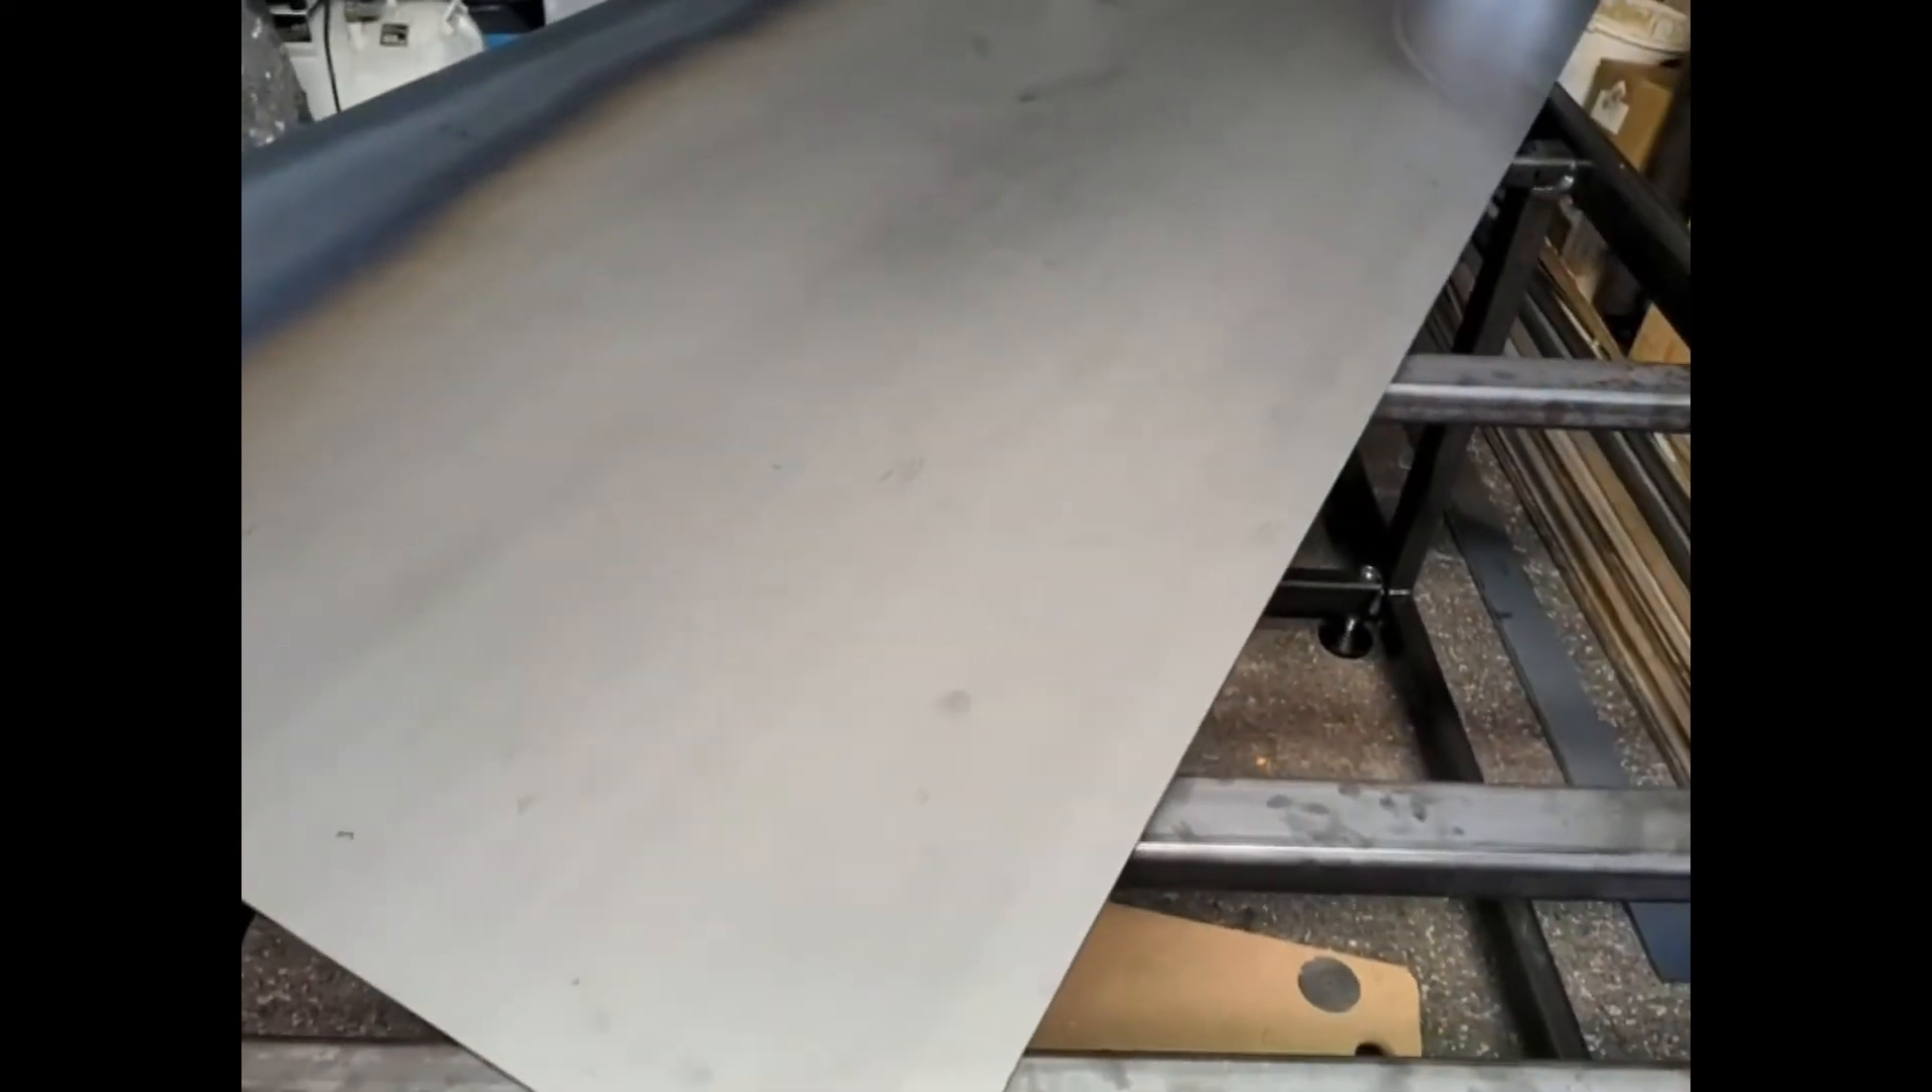Die bodenplatte für das wasserbecken liegt jetzt schon mal hier so quer drauf.